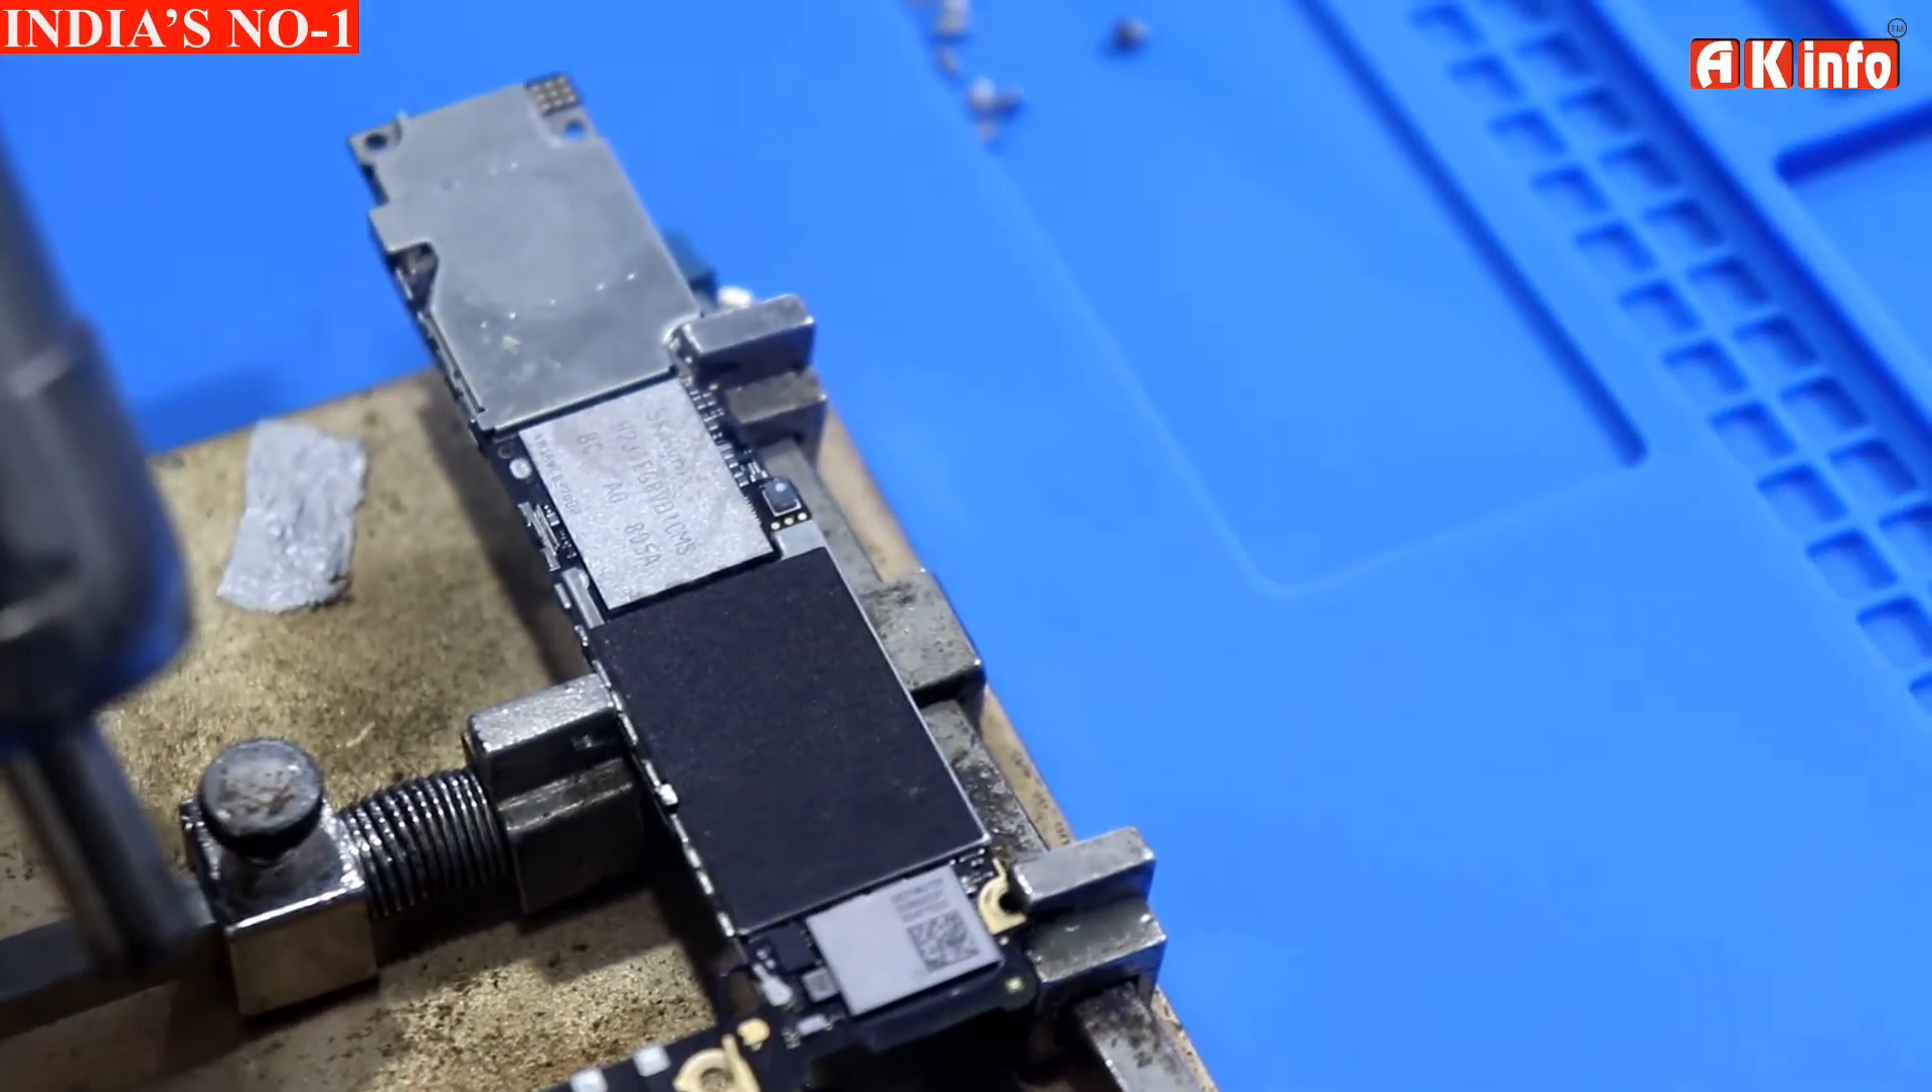दोस्तों हमने PCB stand पर बोर्ड को अपने लगा लिया है।